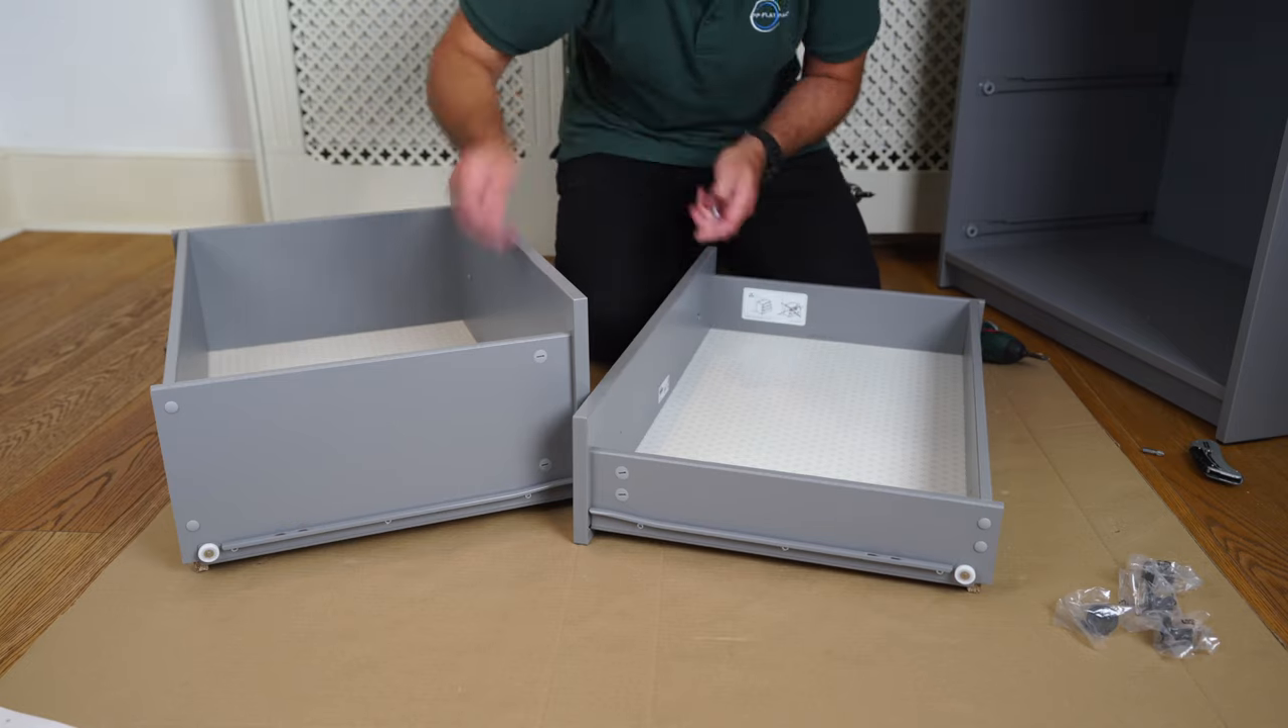And here we have almost ready two drawers. Now just the drawer handles and we're done.